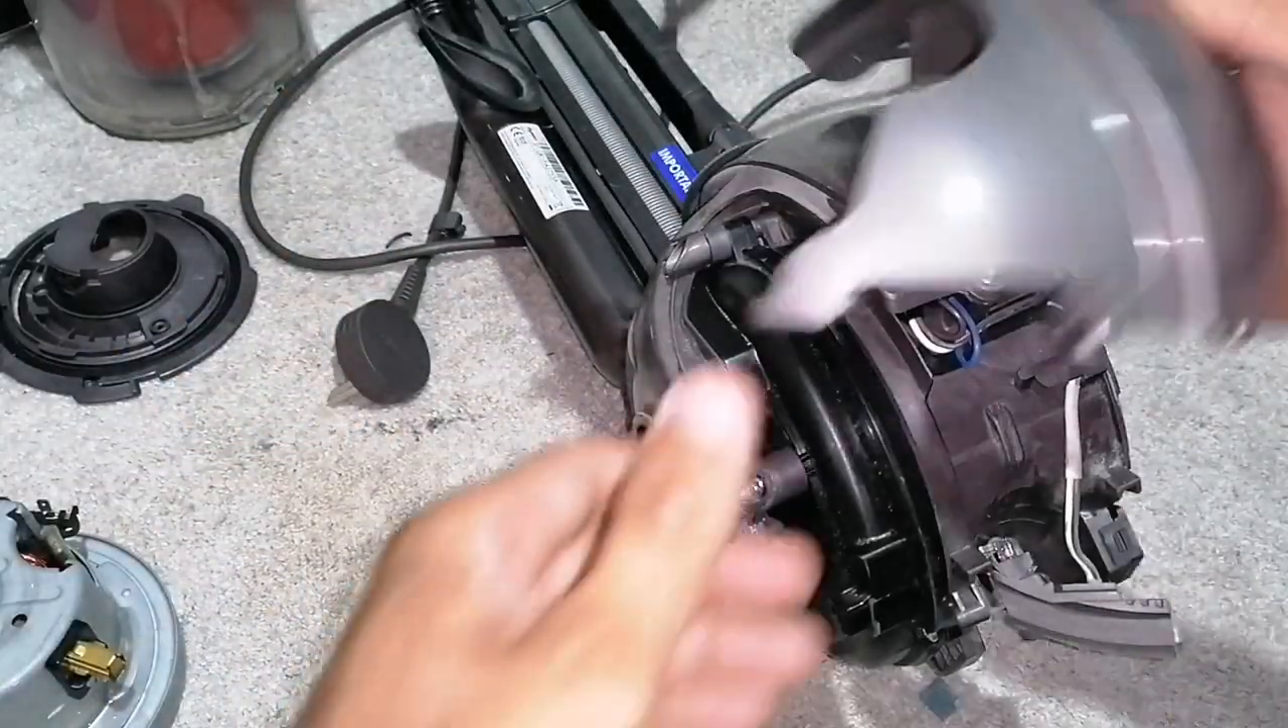Nearly done now, we just need to put on this upper motor cover.